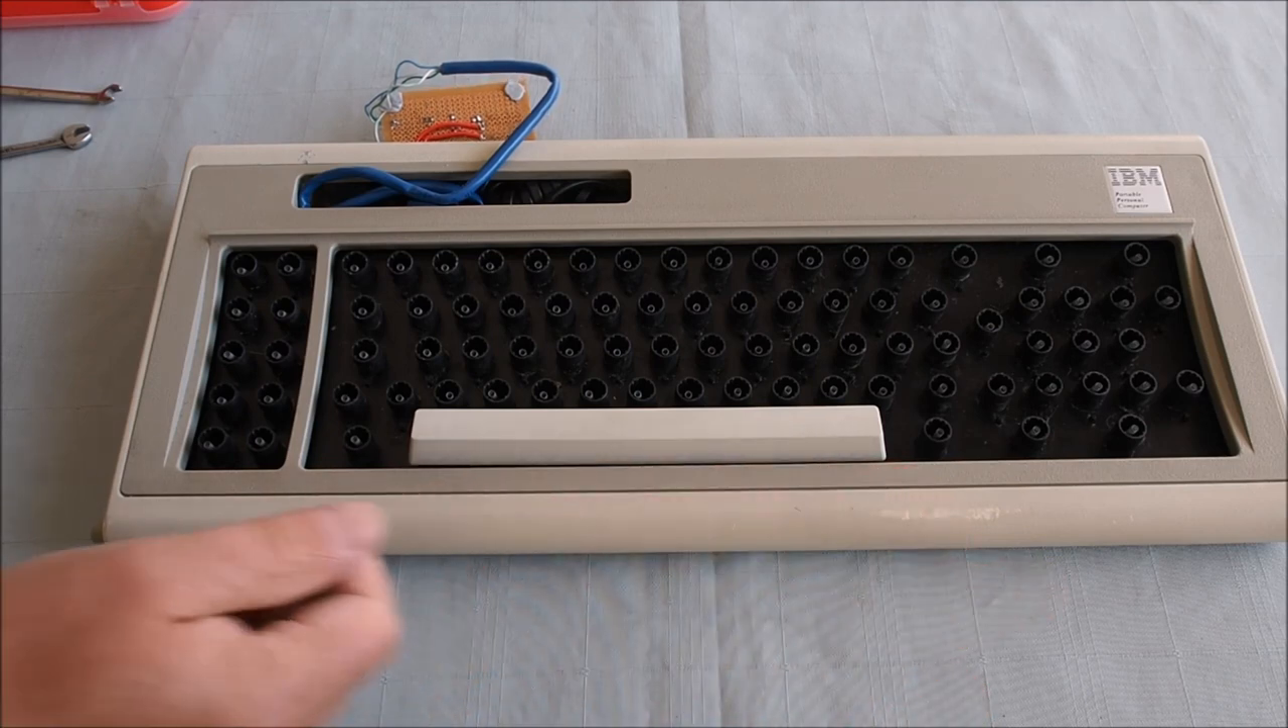That's the key caps removed apart from the space bar which is got a stabilizing spring underneath so I need to get to that from the bottom.